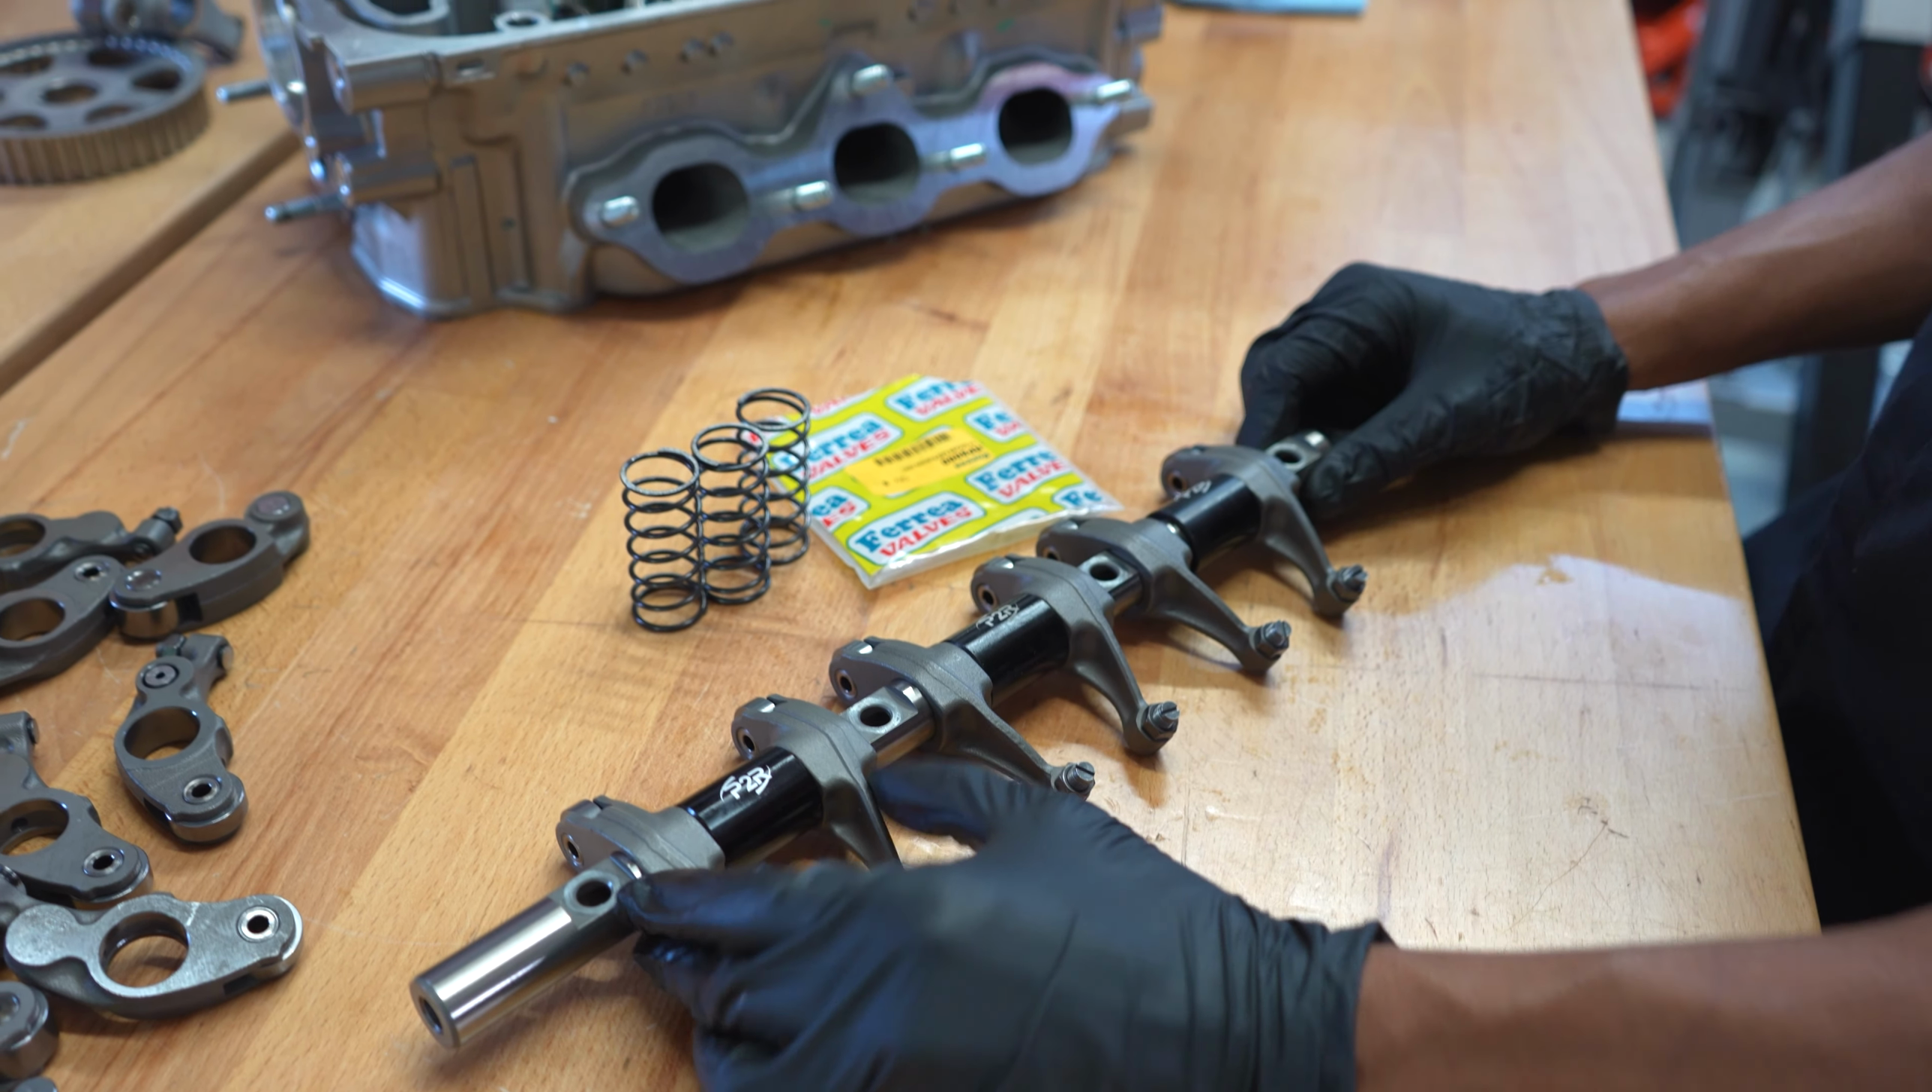Just like that we've assembled the exhaust side one more time.